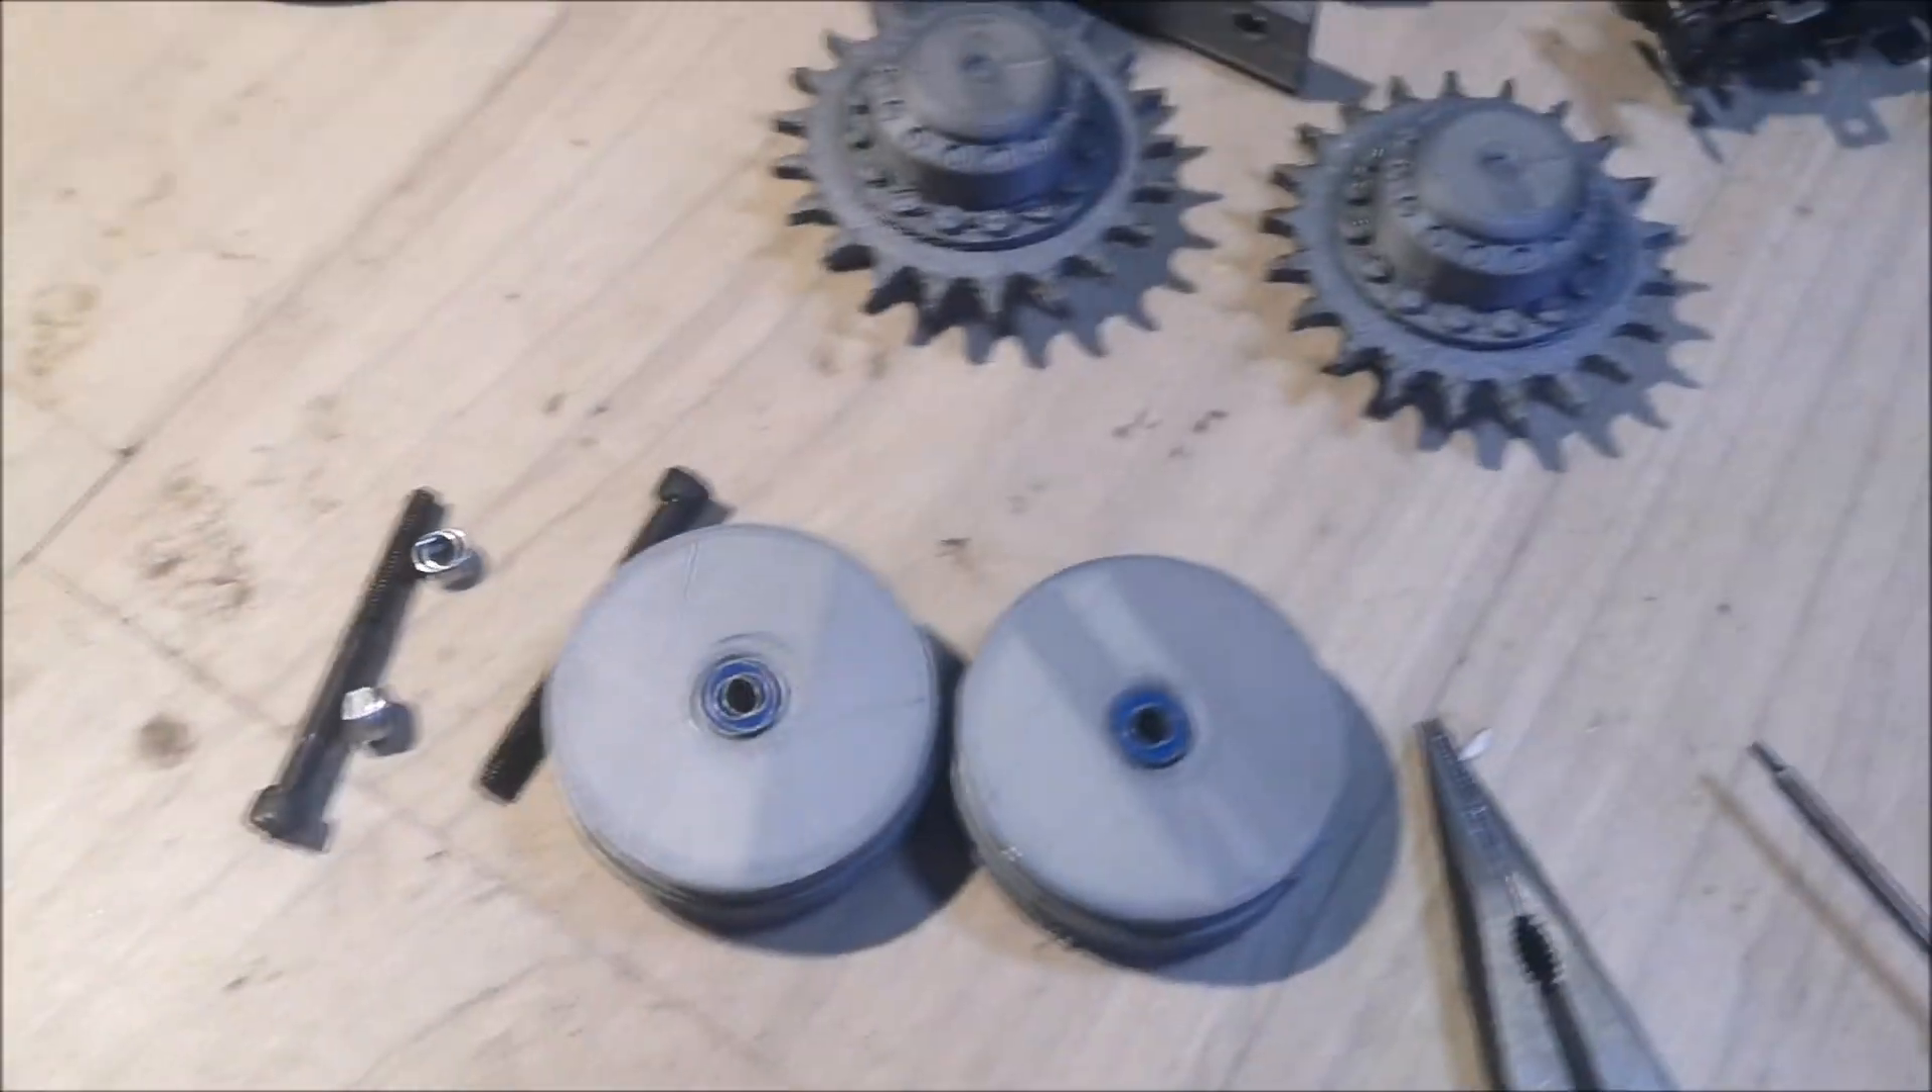Okay so I've removed the wheels.